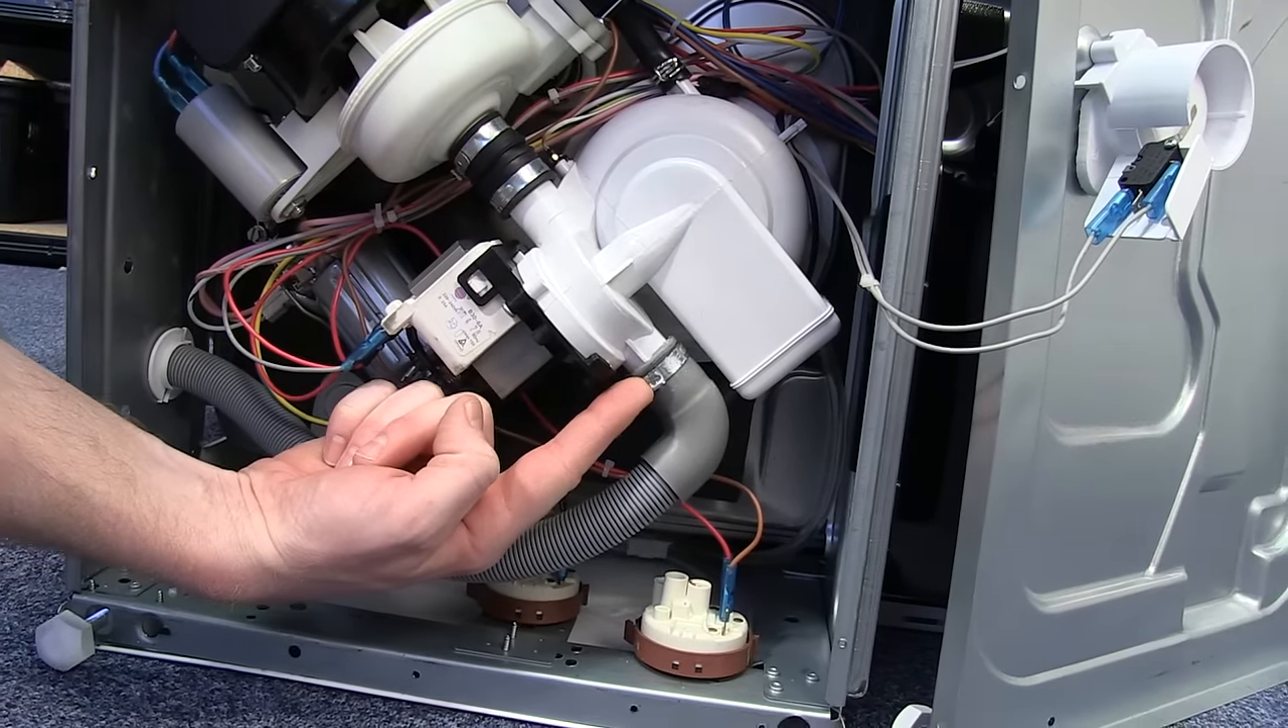And here we have the drain hose connected to the drain pump.